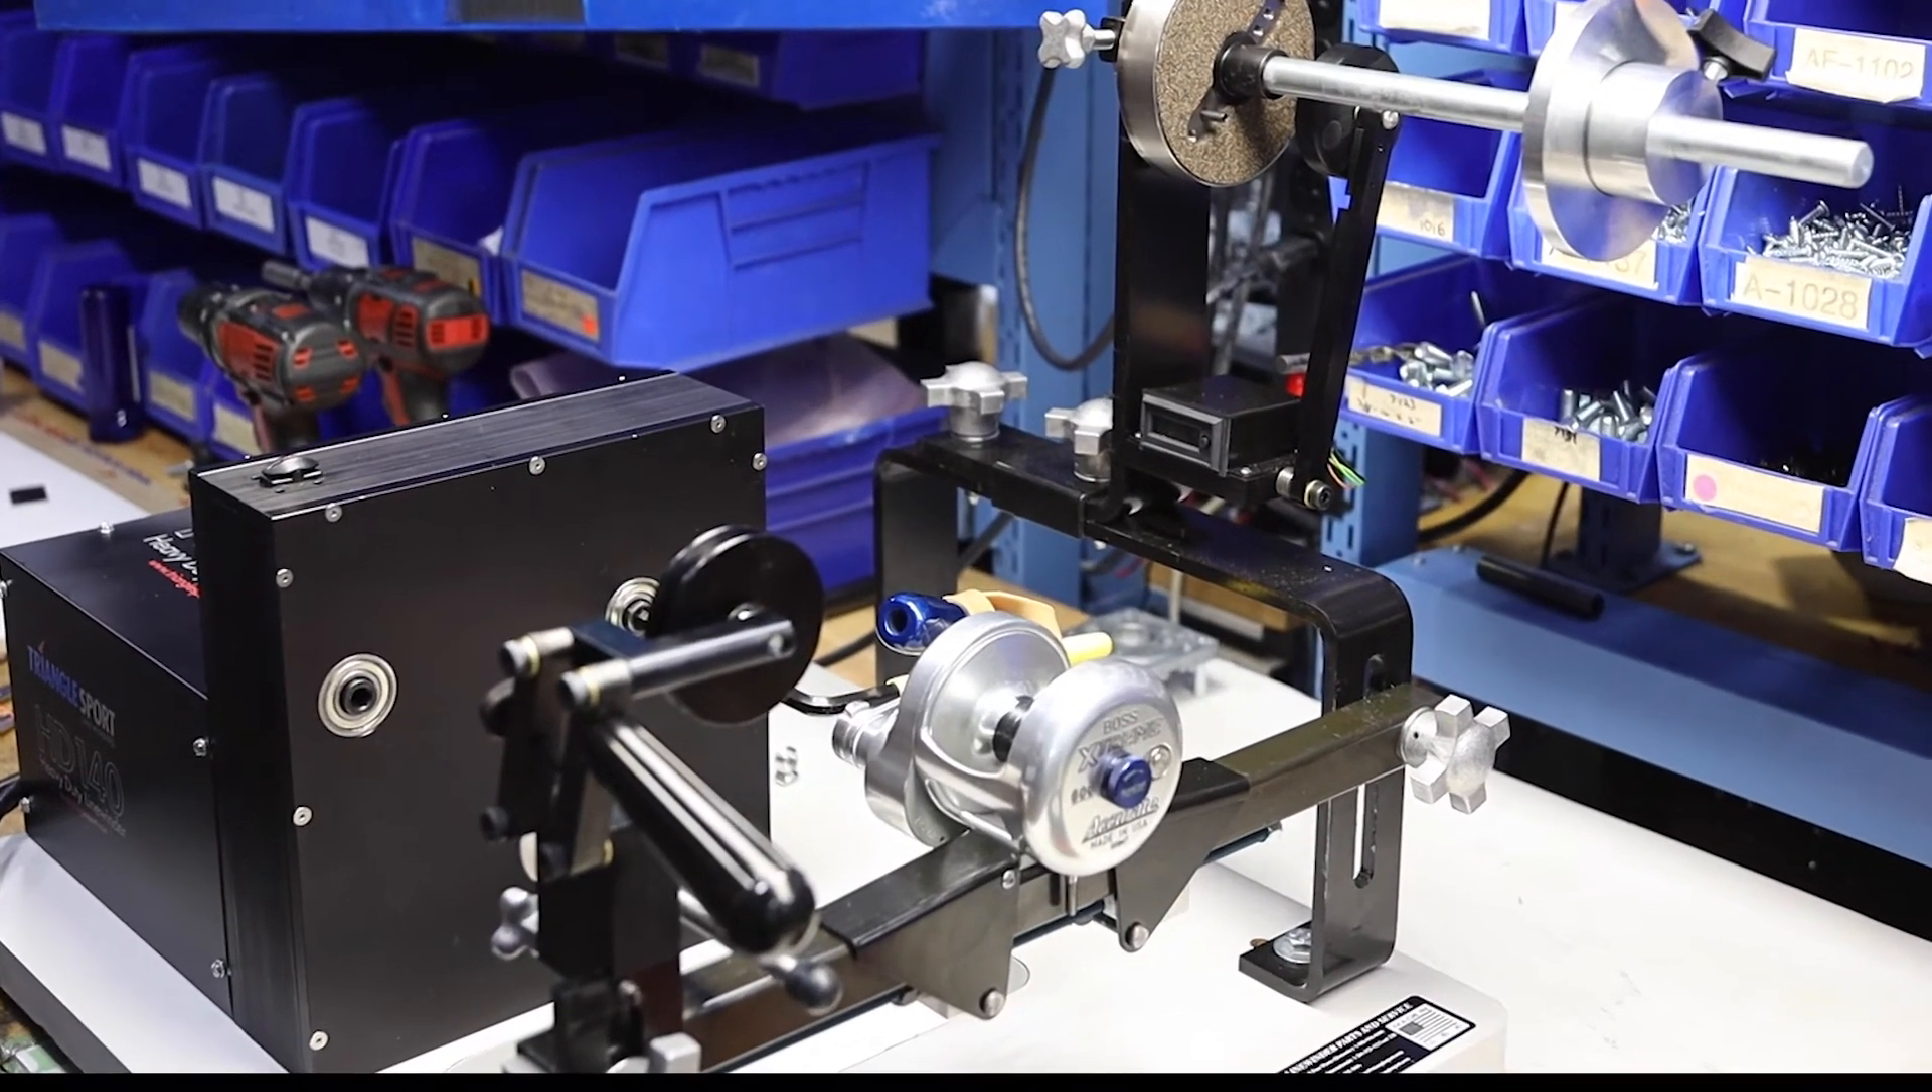For this video you'll notice we already have a reel in place and ready to go.